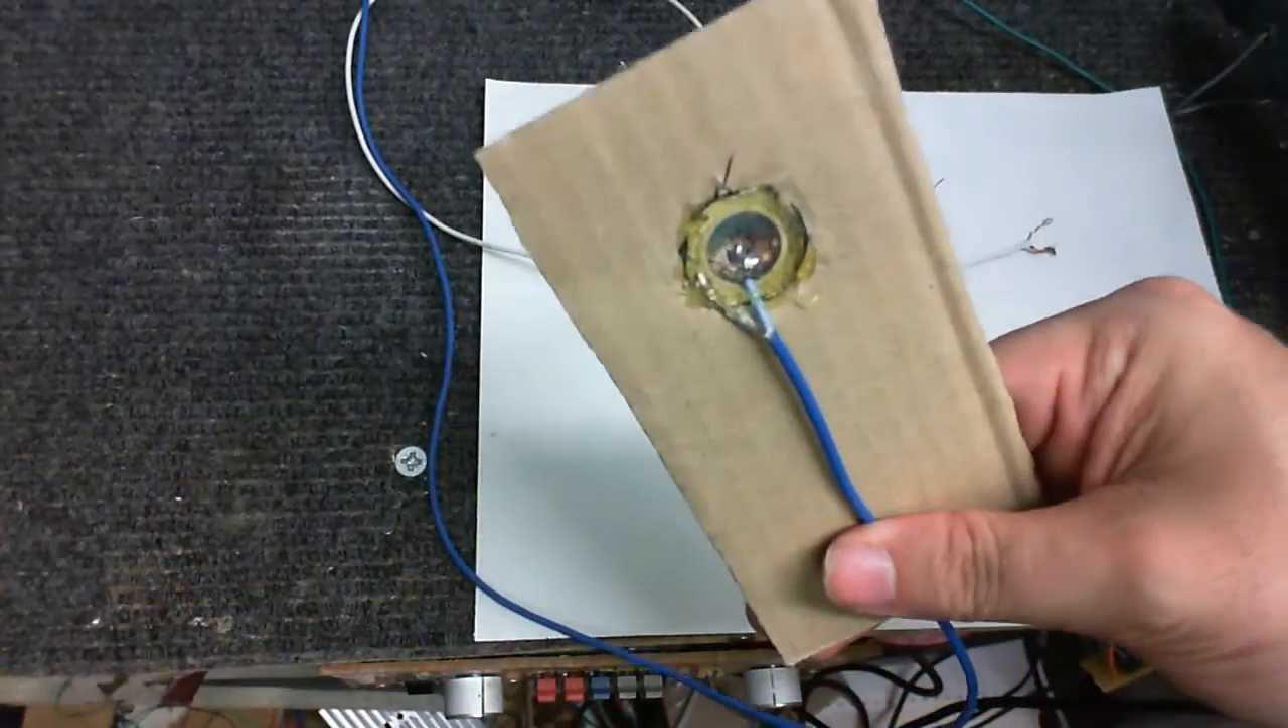Here's the little hole cut in the cardboard, and I've hot glued the piezo element in place, as you can see.